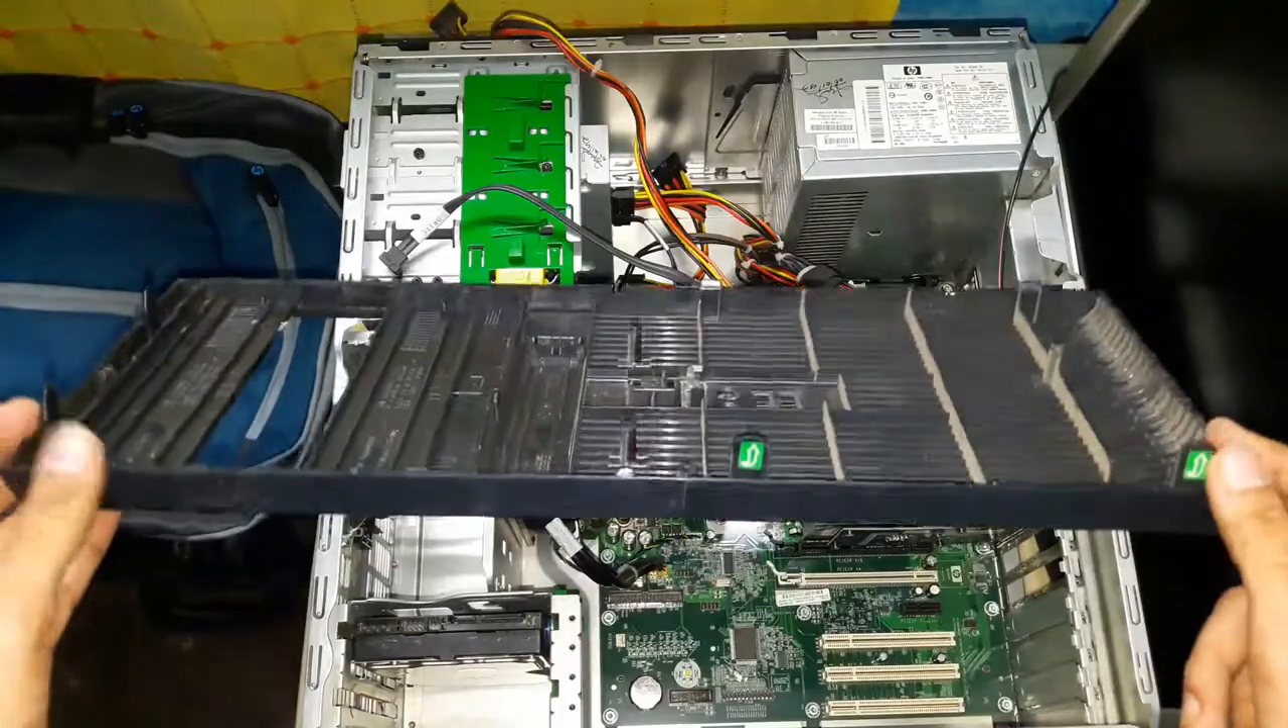I have successfully removed this panel the front panel without breaking it.